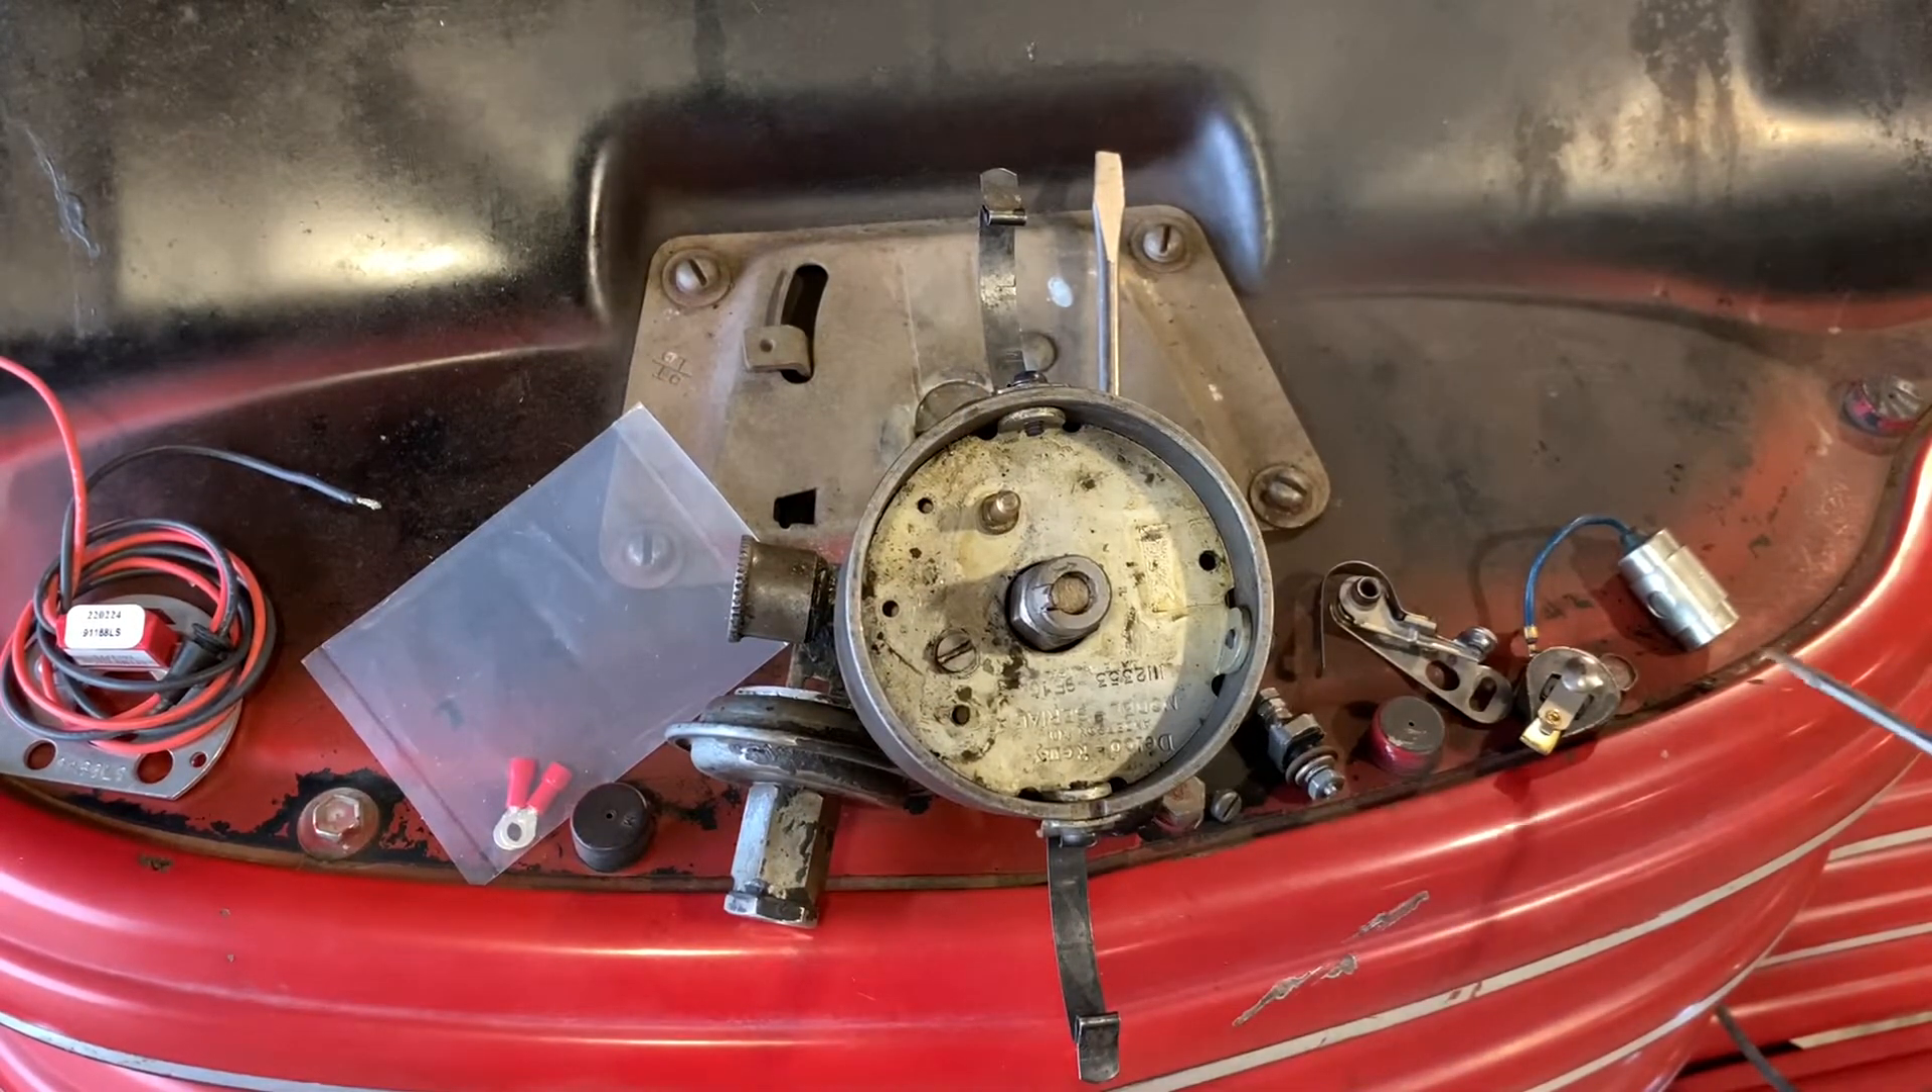We've got the distributor taken out, torn down. All of the old components are out.